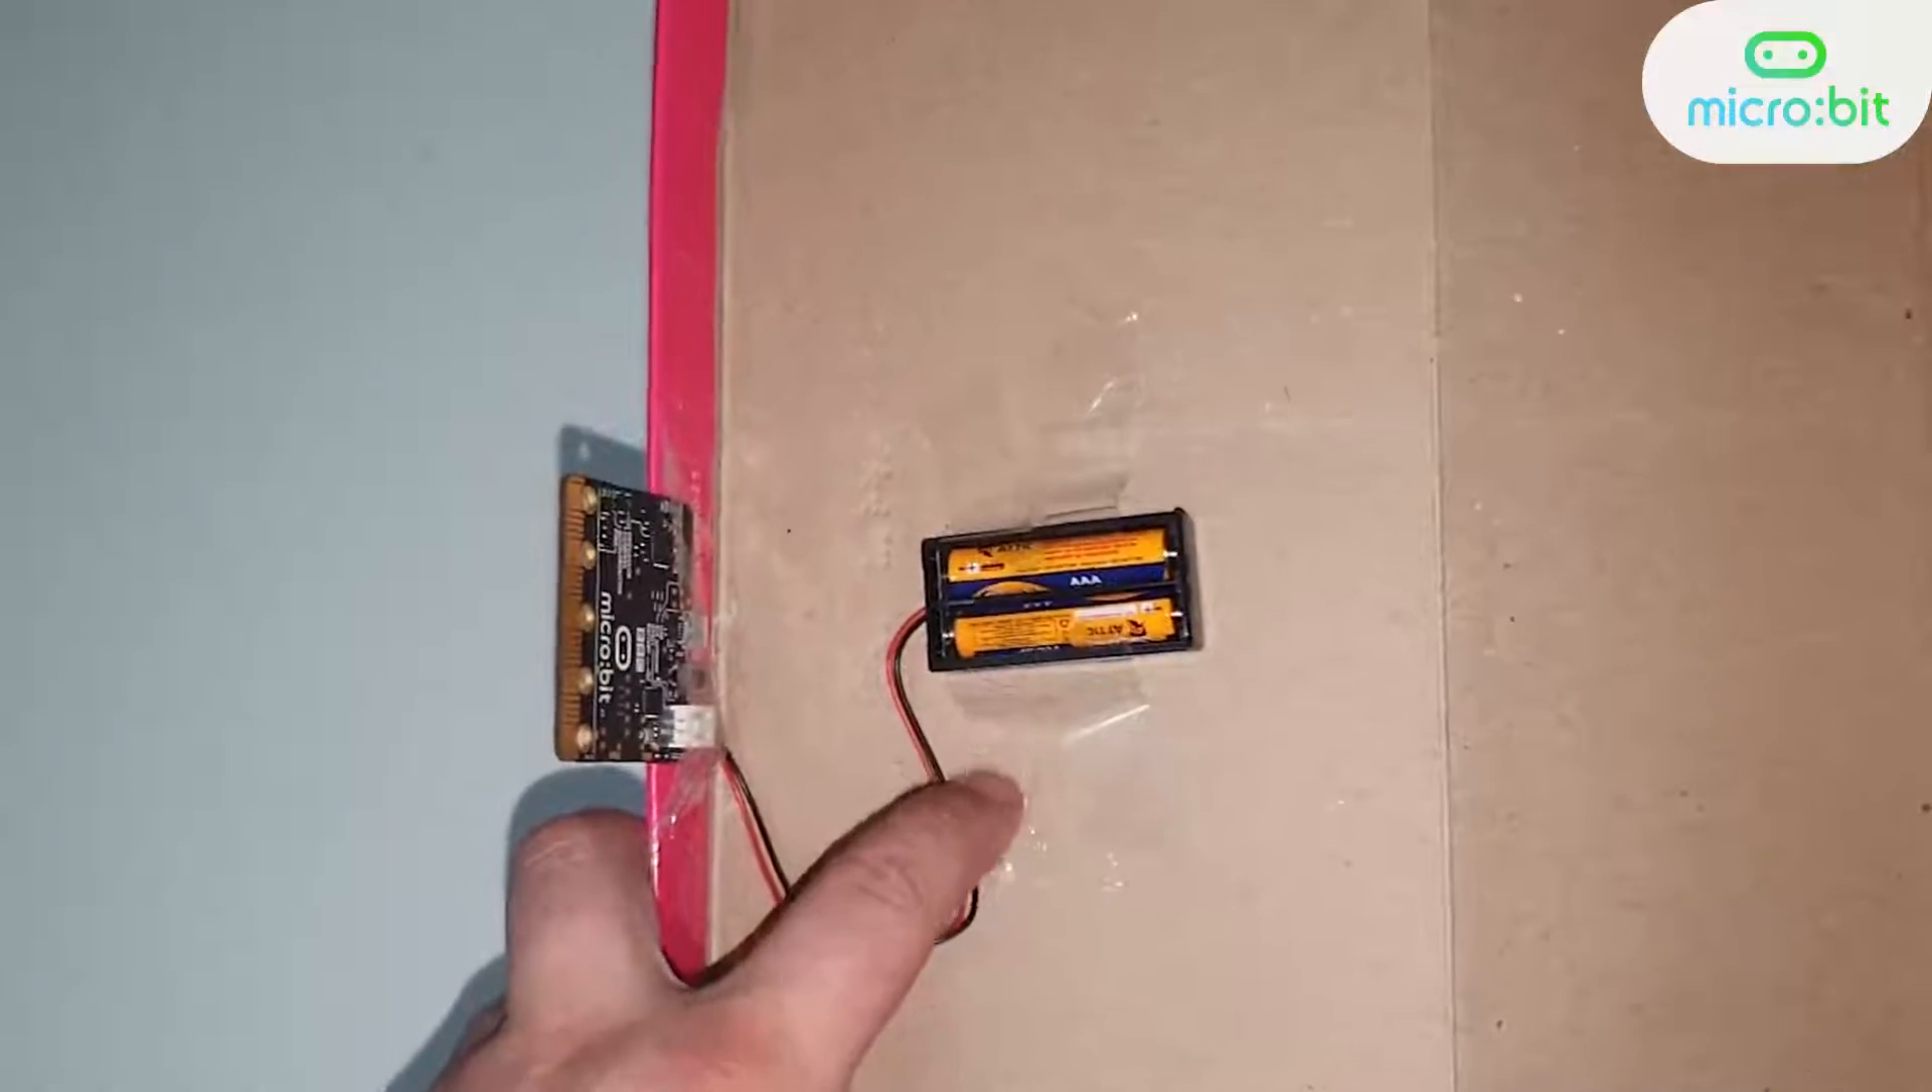Aí eu fixei também aqui o suporte de pilha, também com fita adesiva.